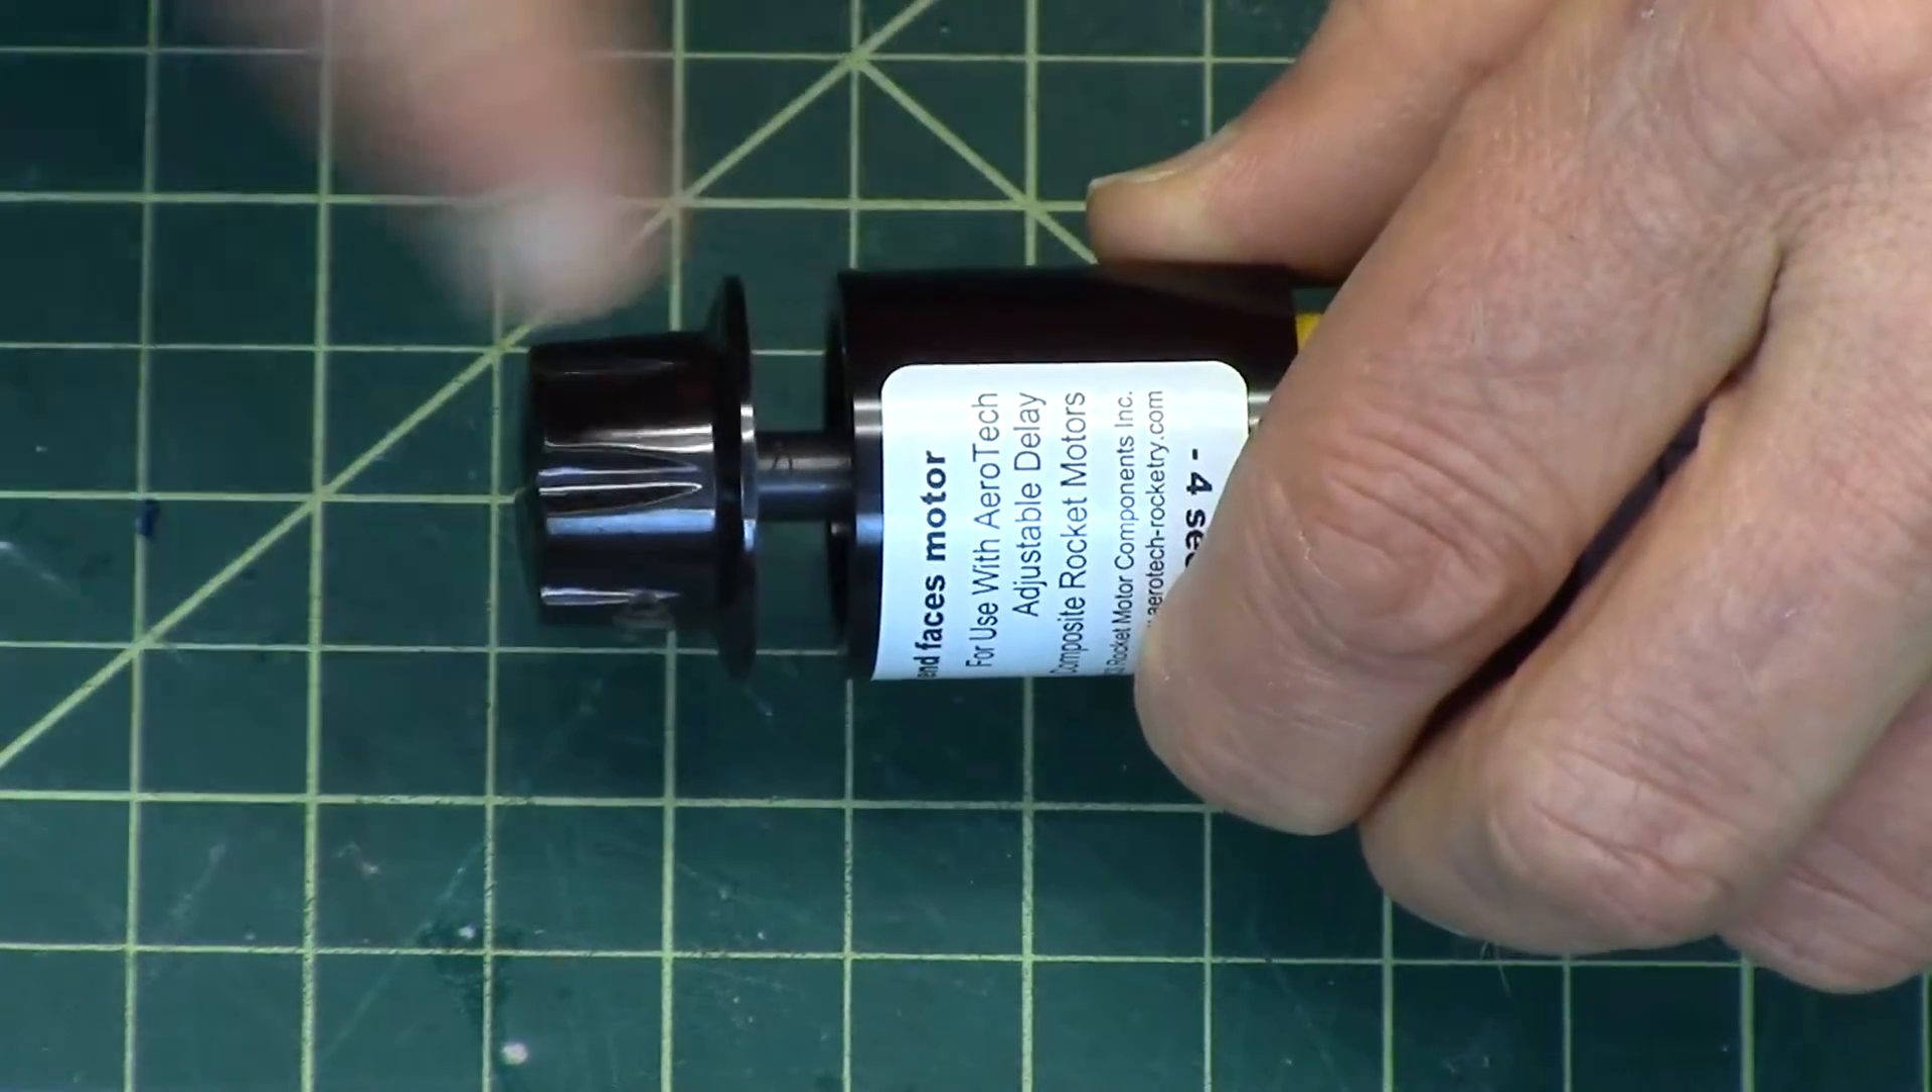You can see I'm pushing on the drill right now and it's got a little gap.